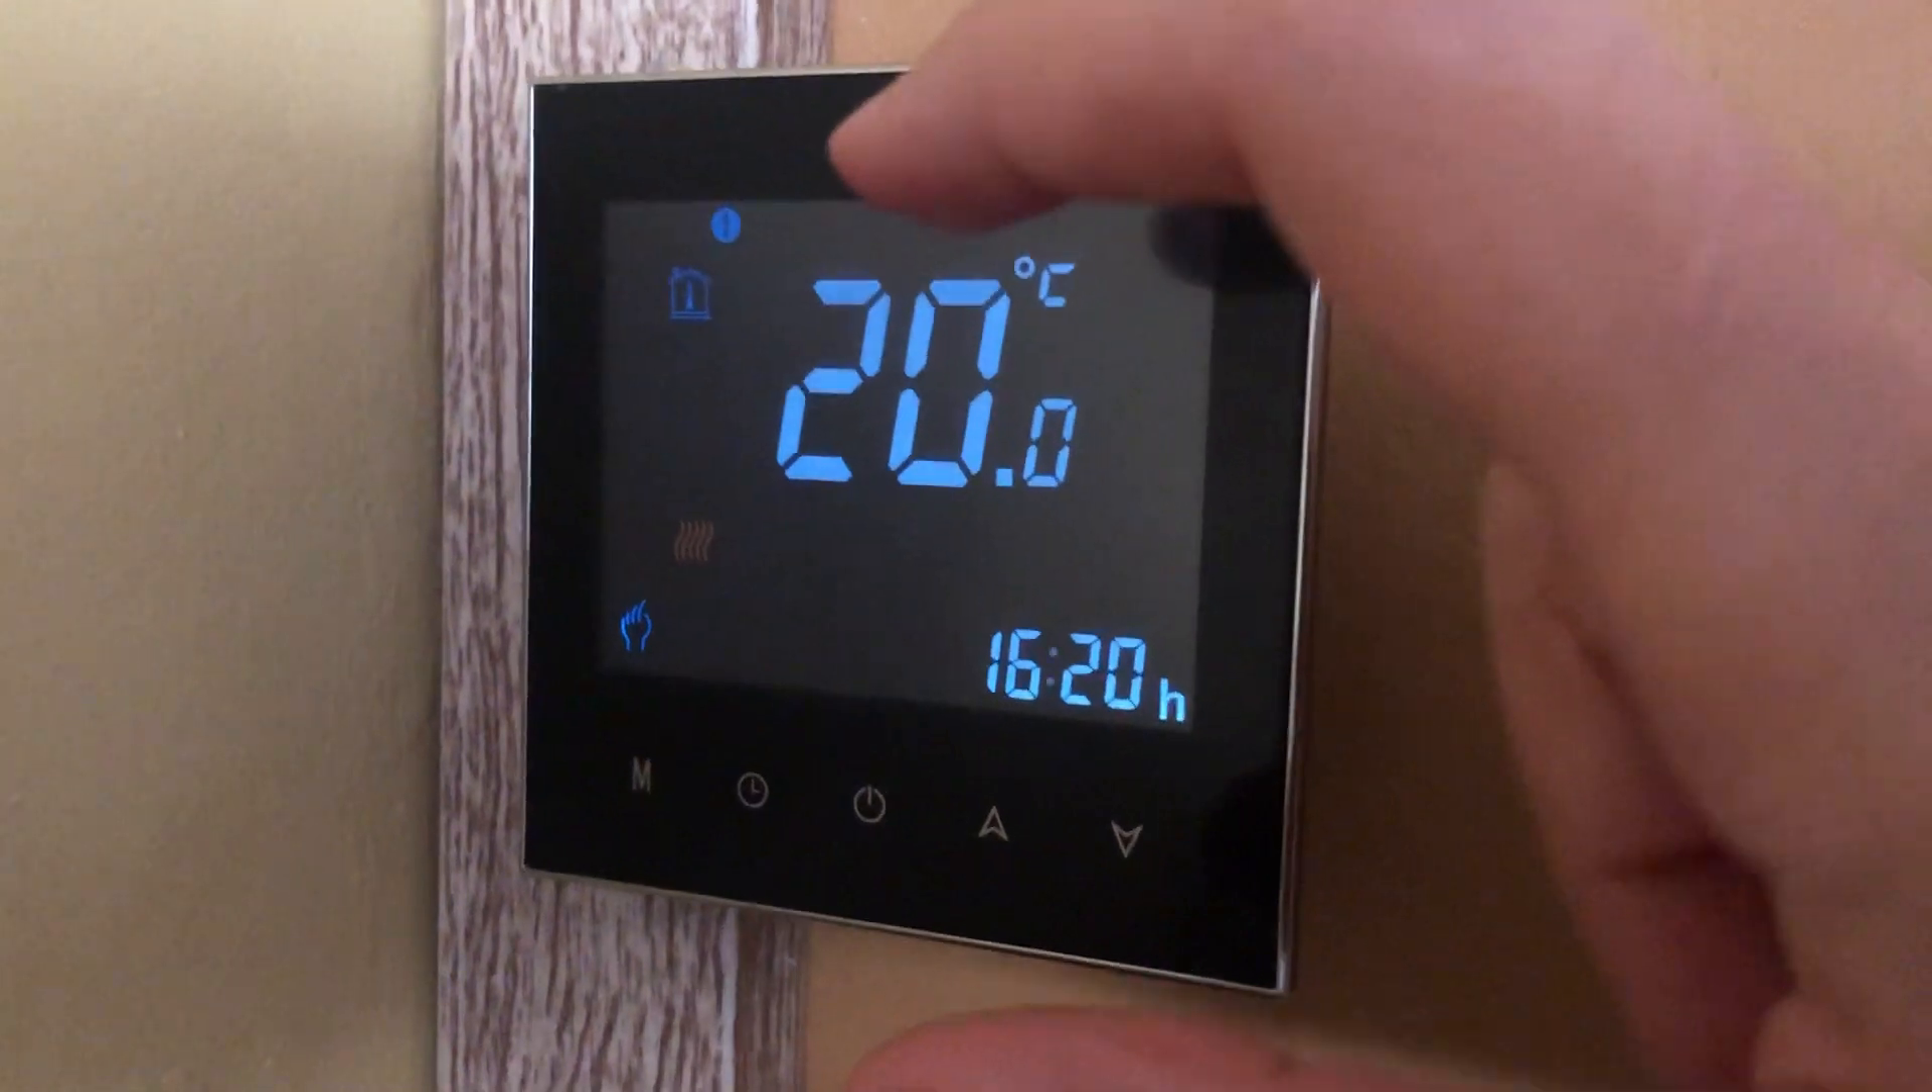And this is how the thermostat looks like after being installed.